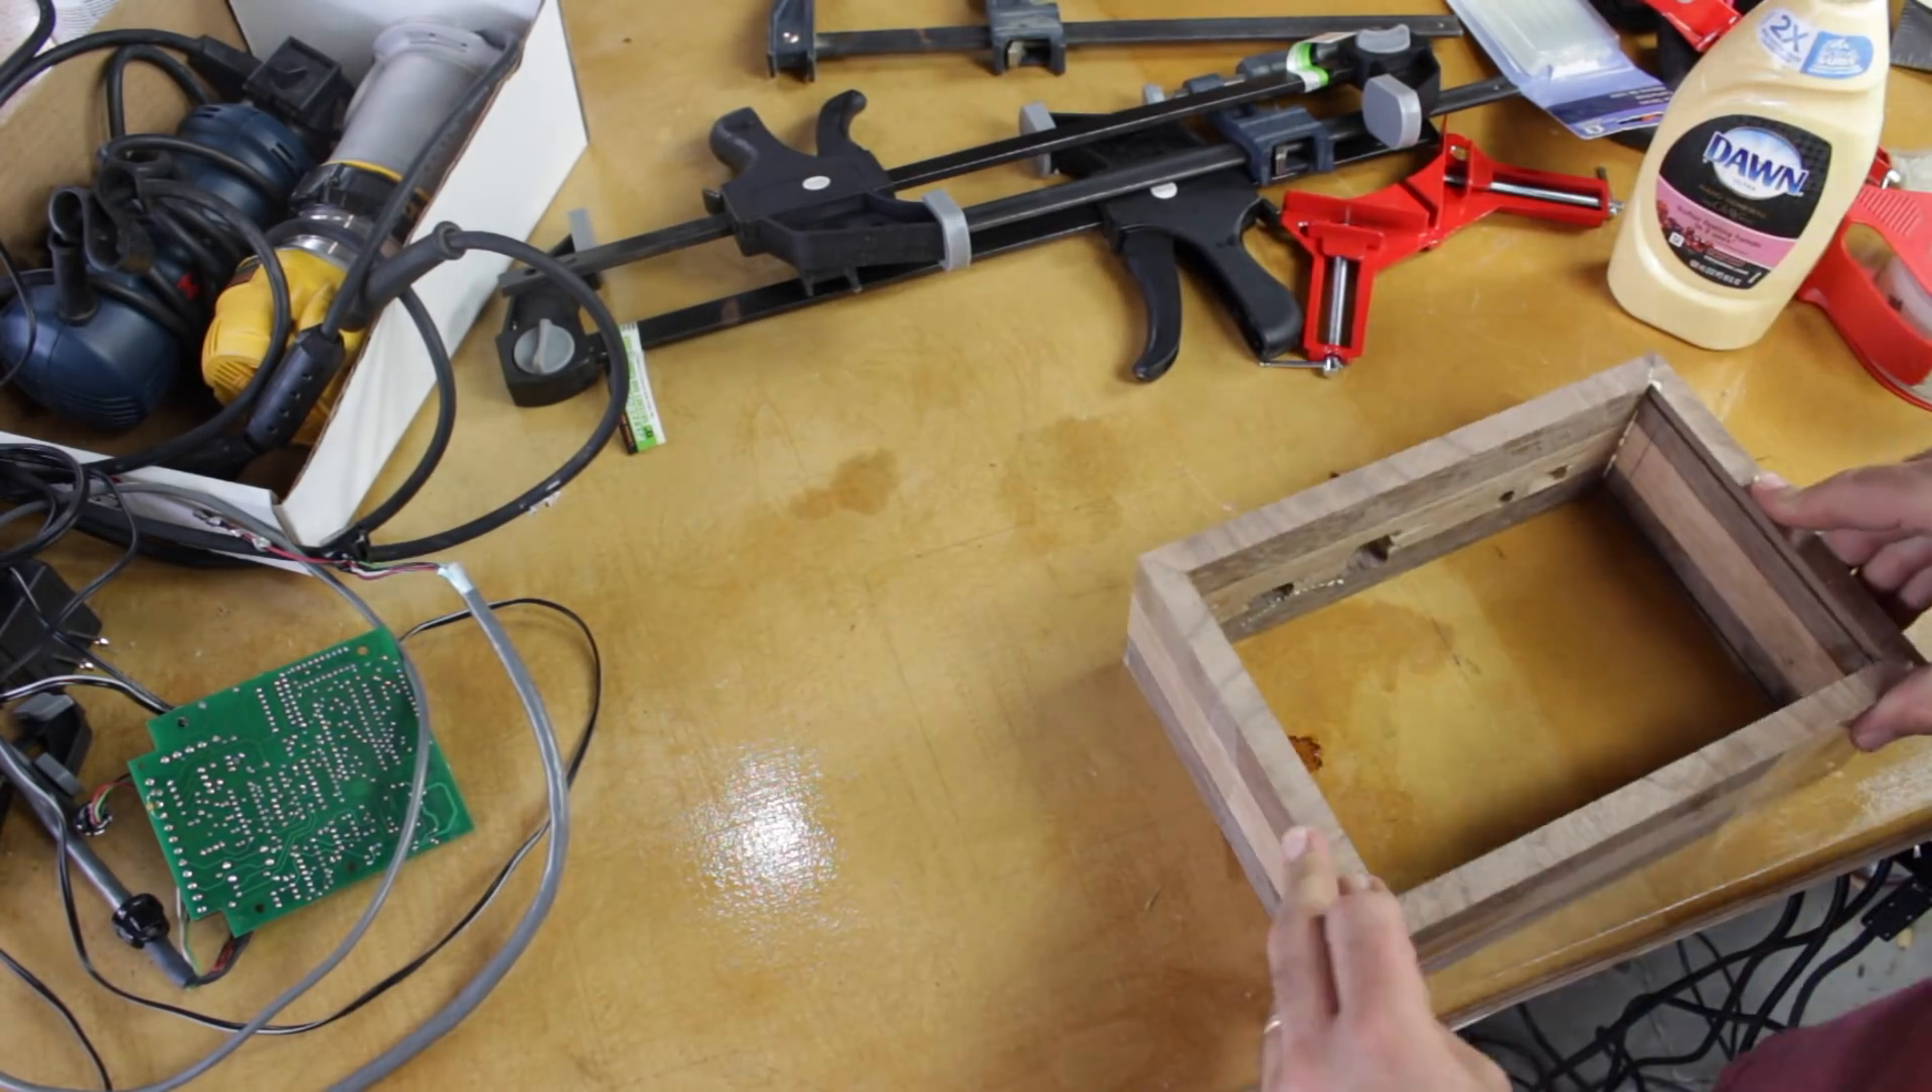Now I made one fatal mistake here and ended up gluing the whole box together before I put the top and bottom pieces in.